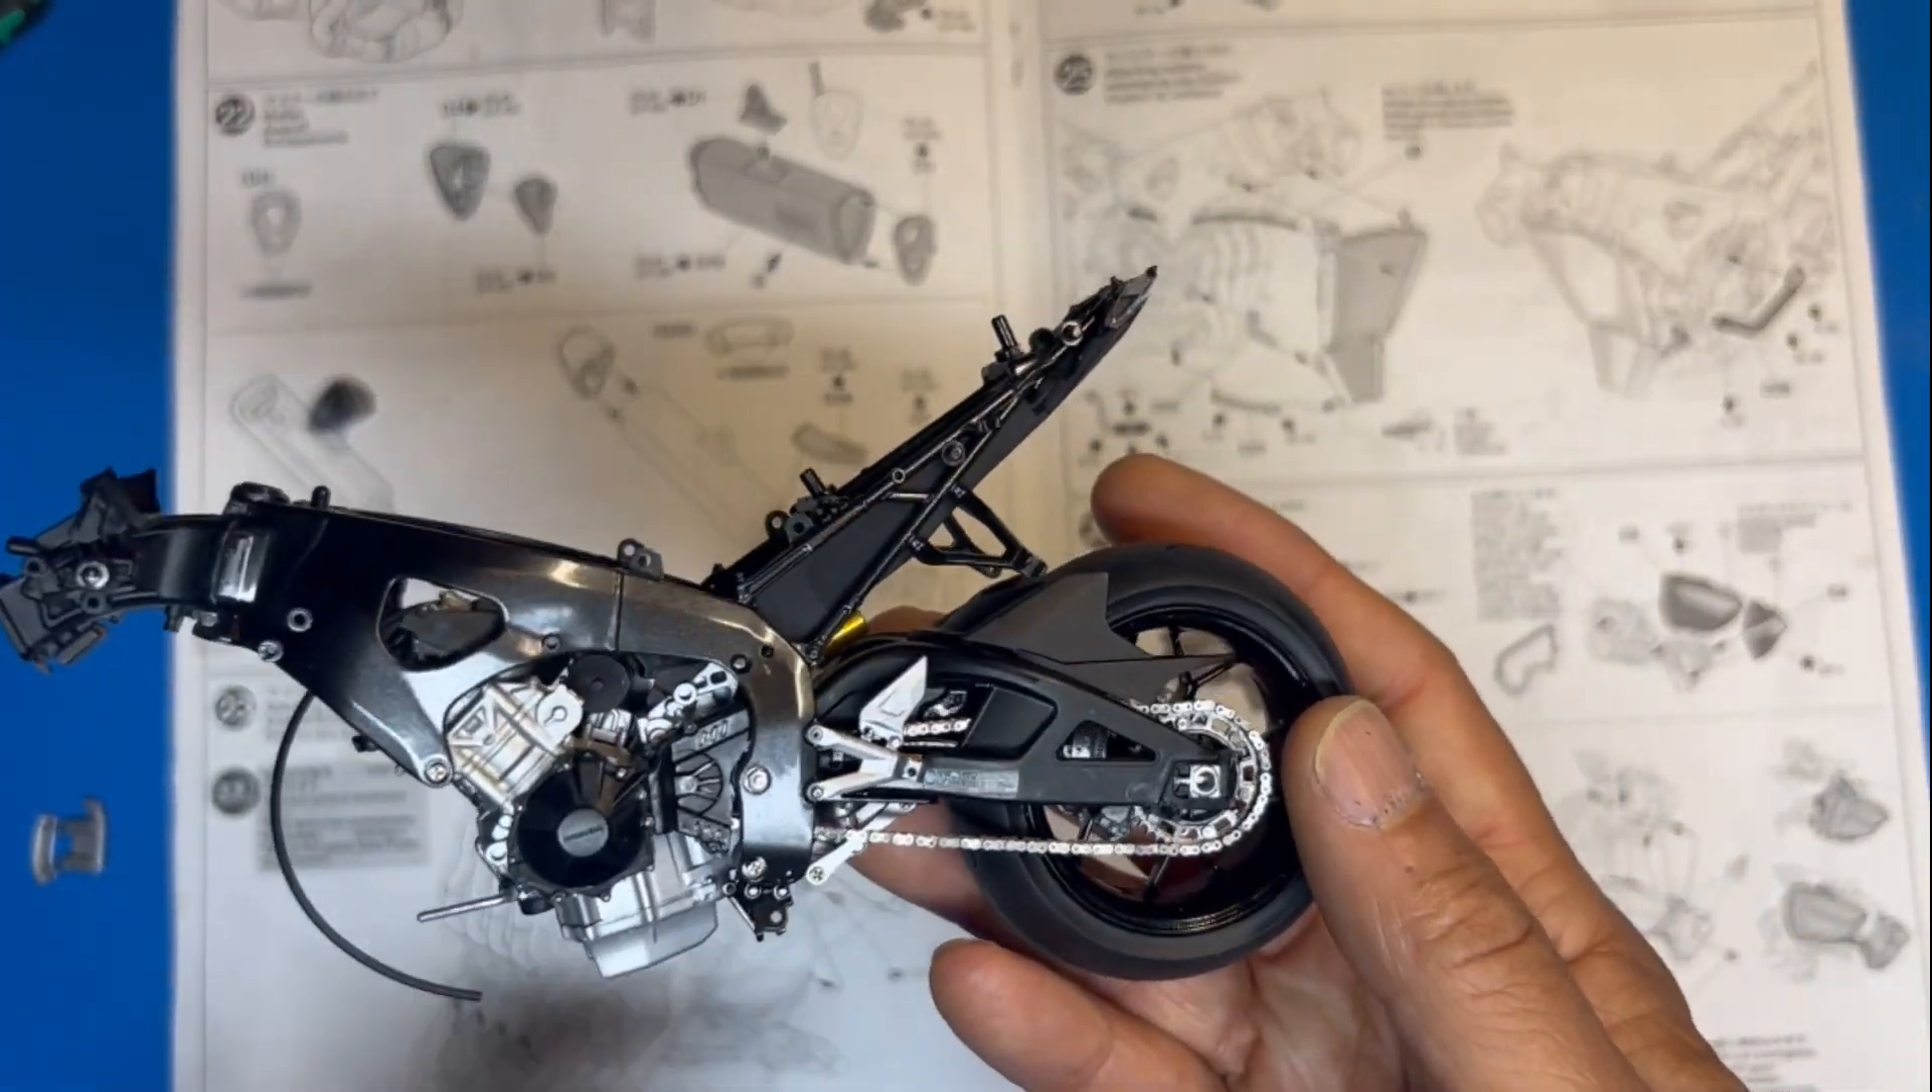Okay here is the rear wheel attached to the frame of the bike.